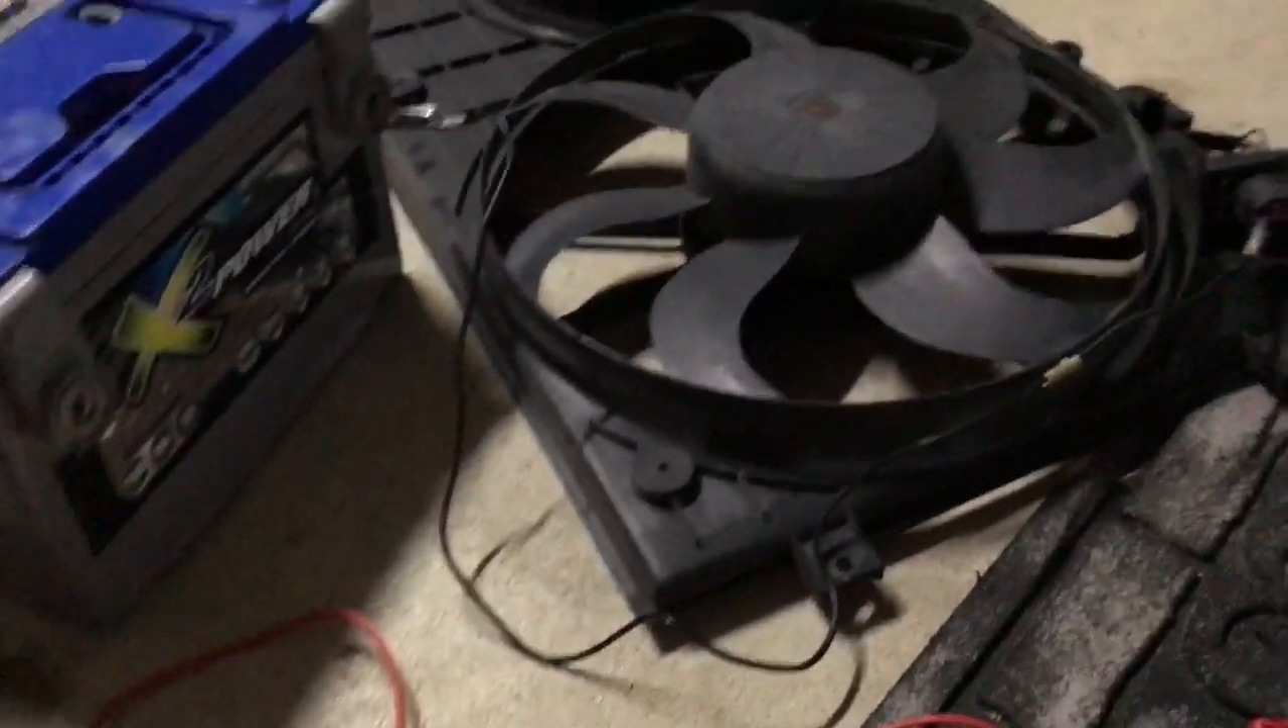I have a 08 Jetta 2 .5 liter and so what I have here is I have the fan assembly out.